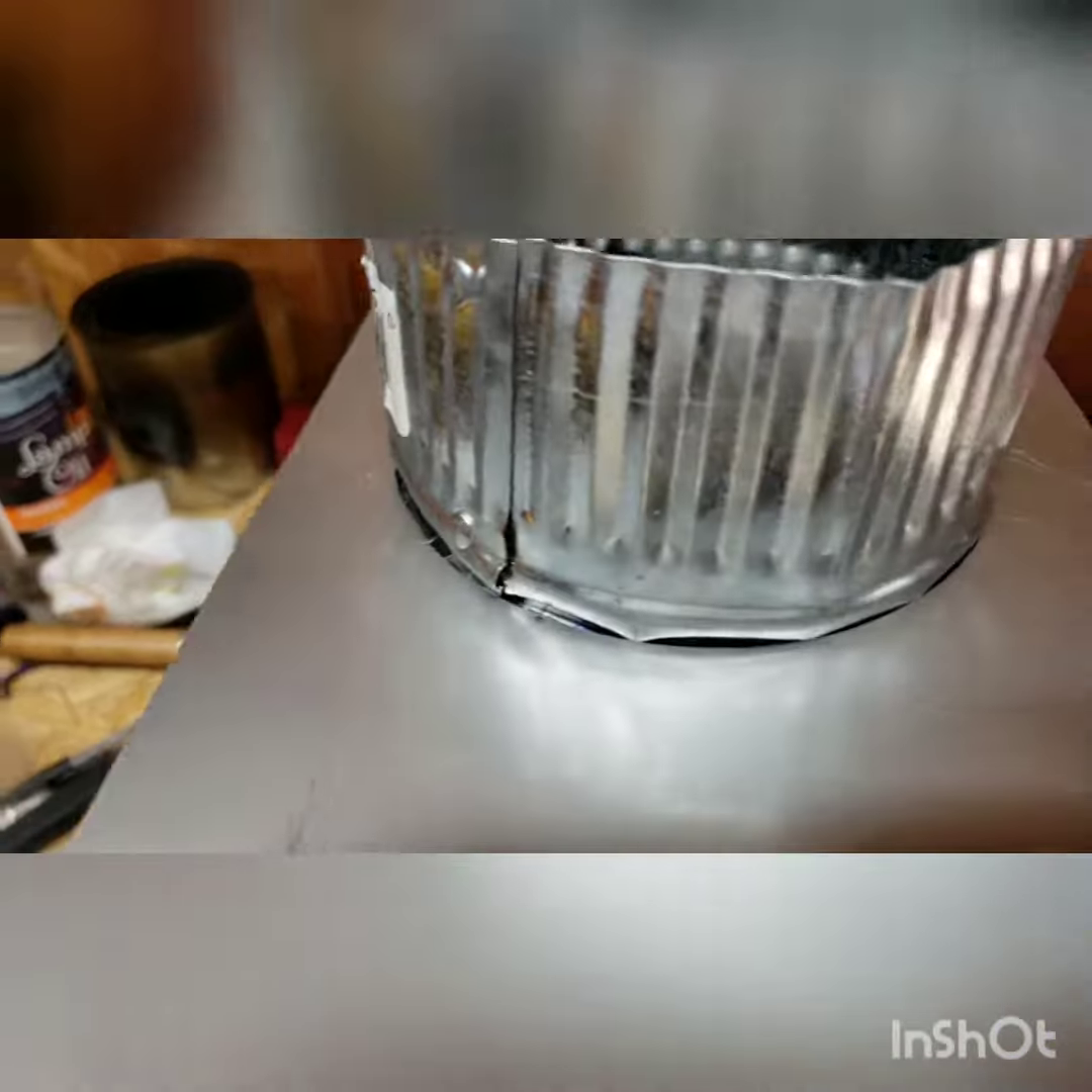As you can see up here there's a little bit of a gap that is on me from not being able to put it in right.